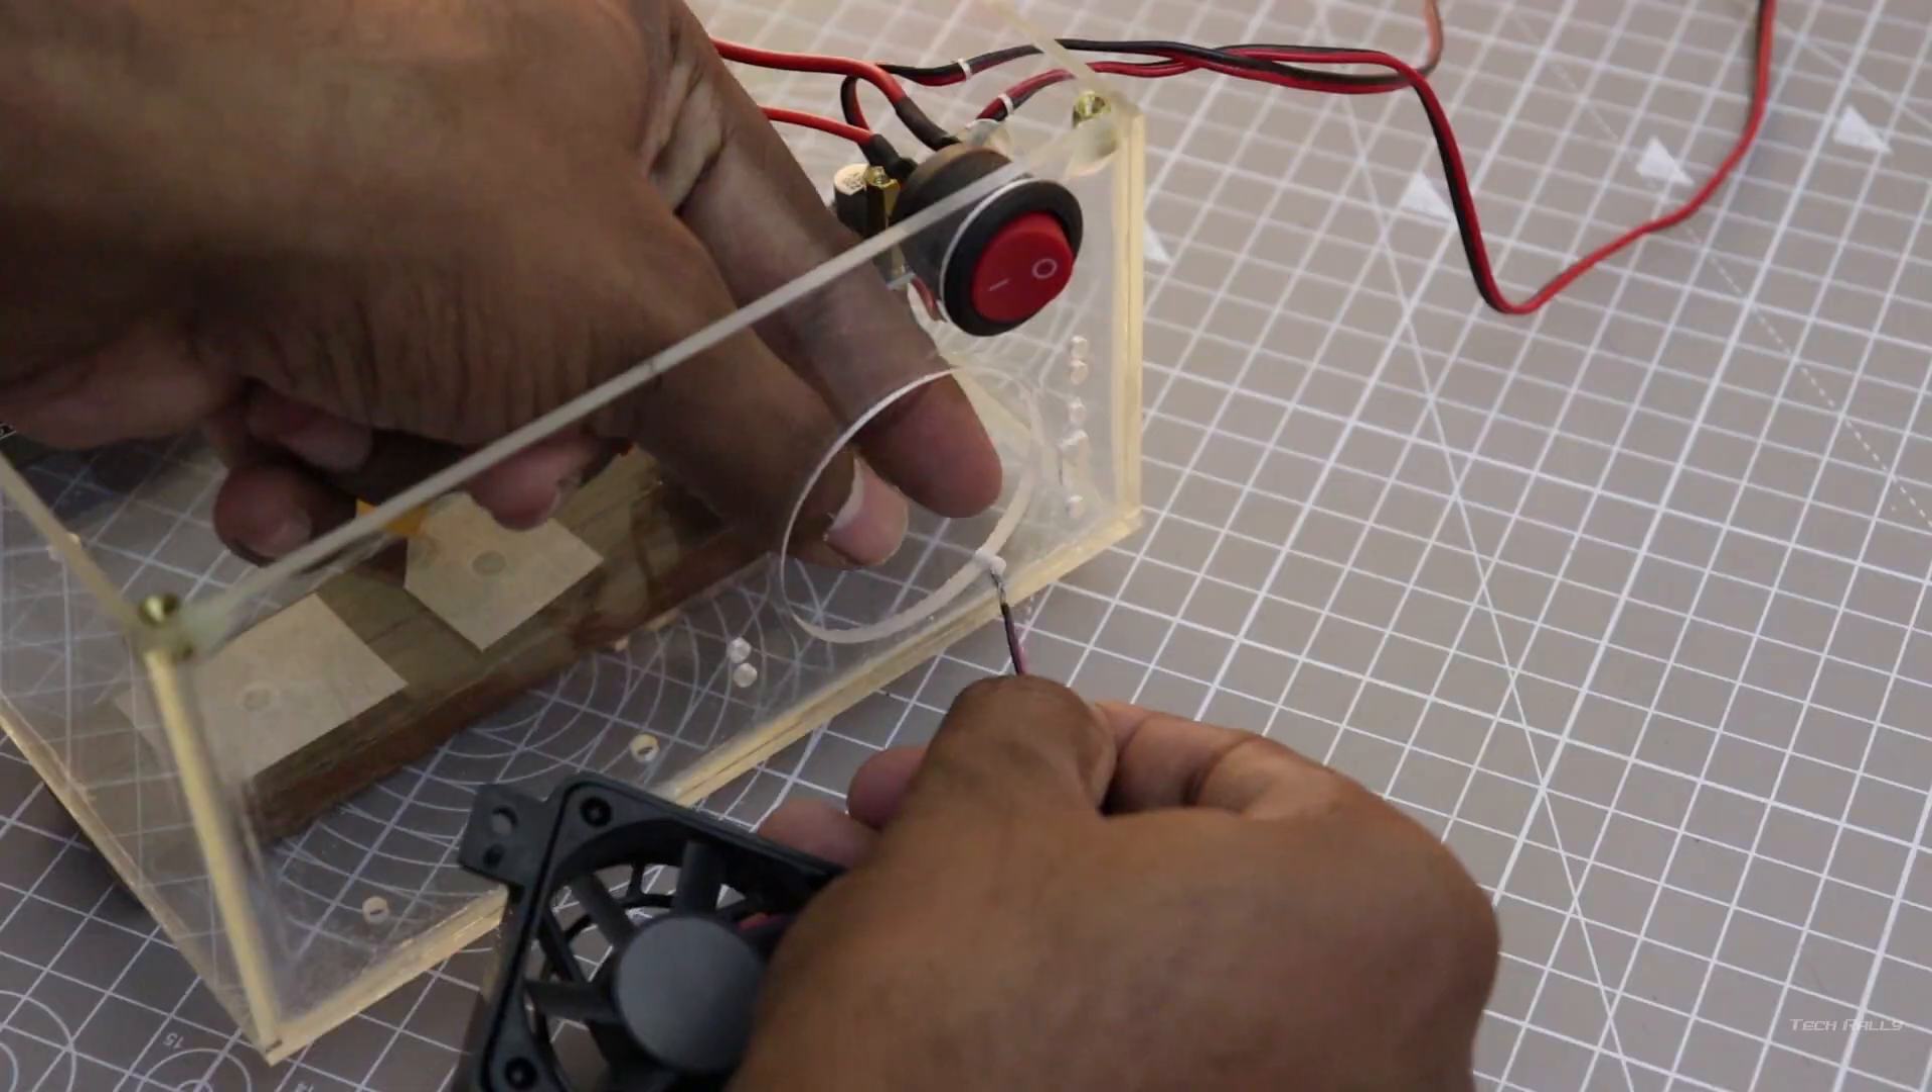Now only the fan connection is pending.